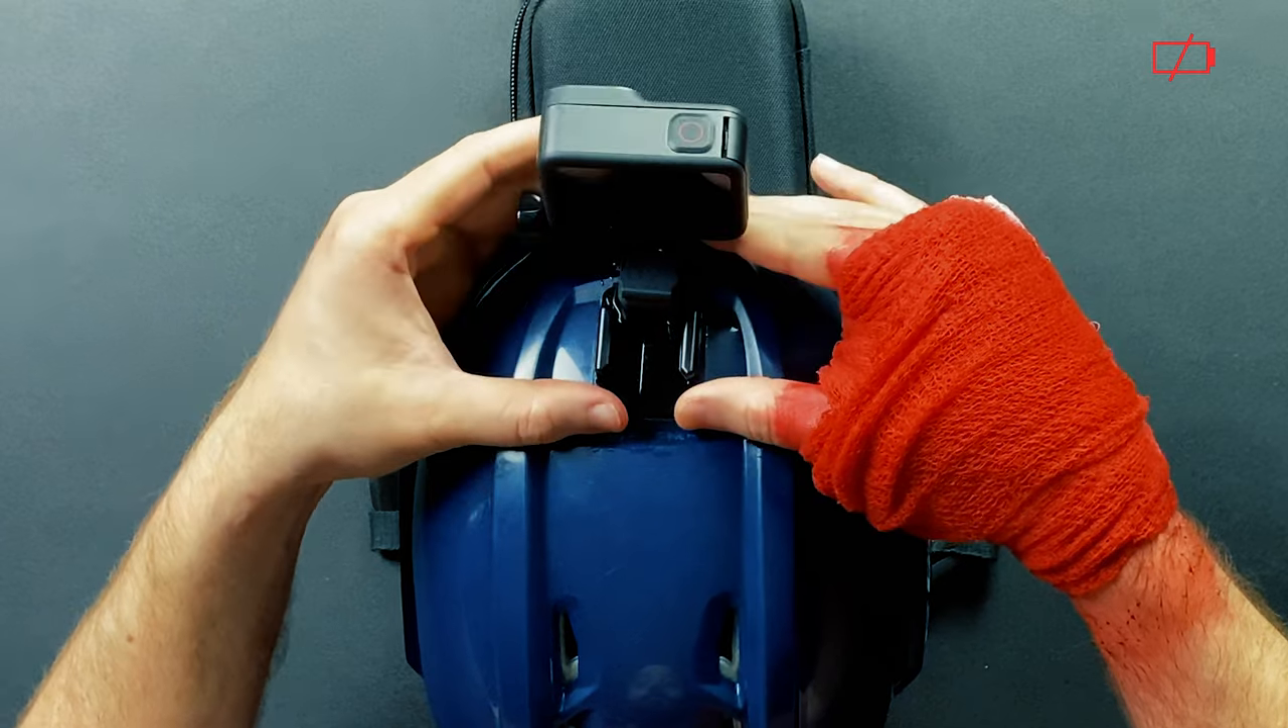With this, we already have the GoPro attached to the mounts attachment.